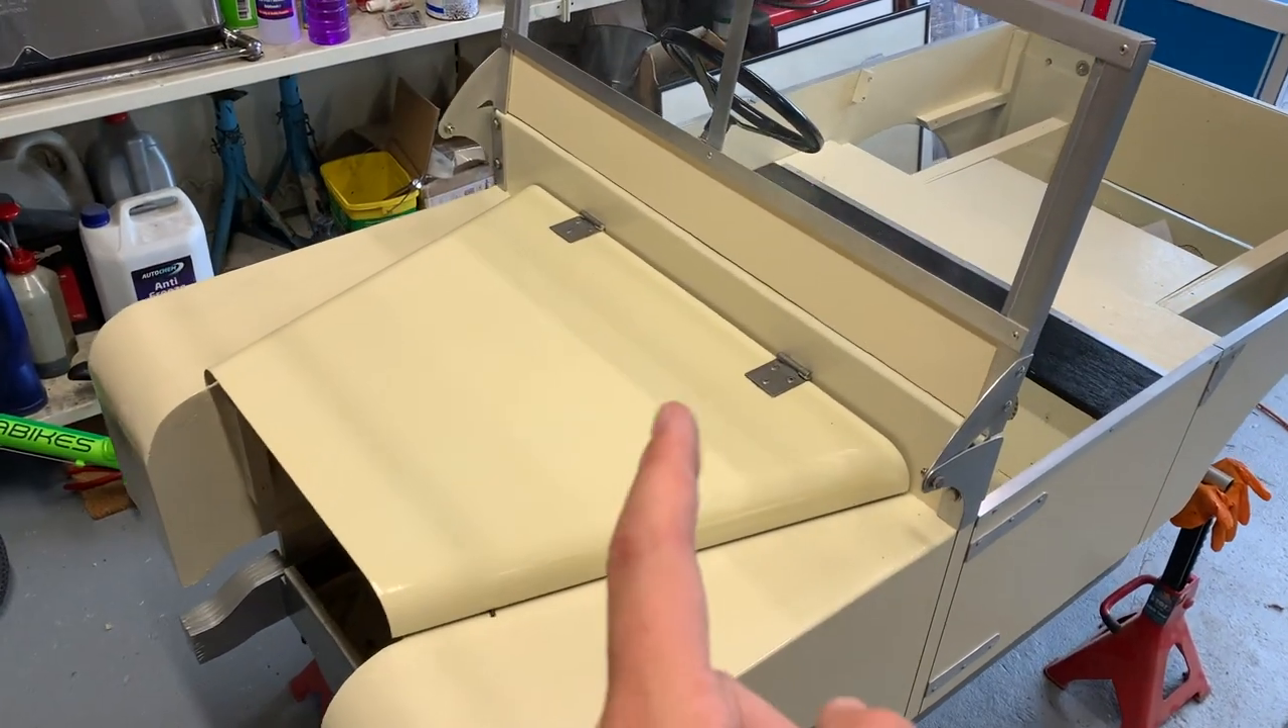A fully painted bonnet back on the Toylander. The hinges are screwed in, nice and secure.